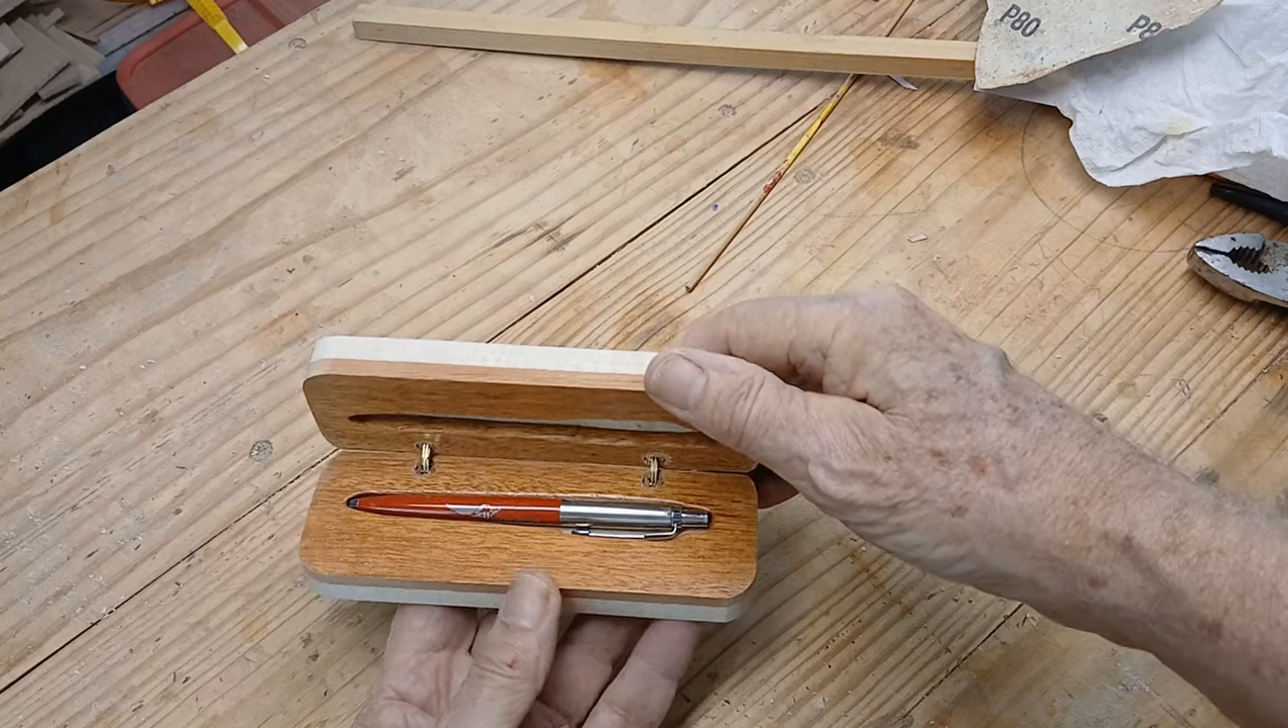Okay i was successful in mounting the lid.